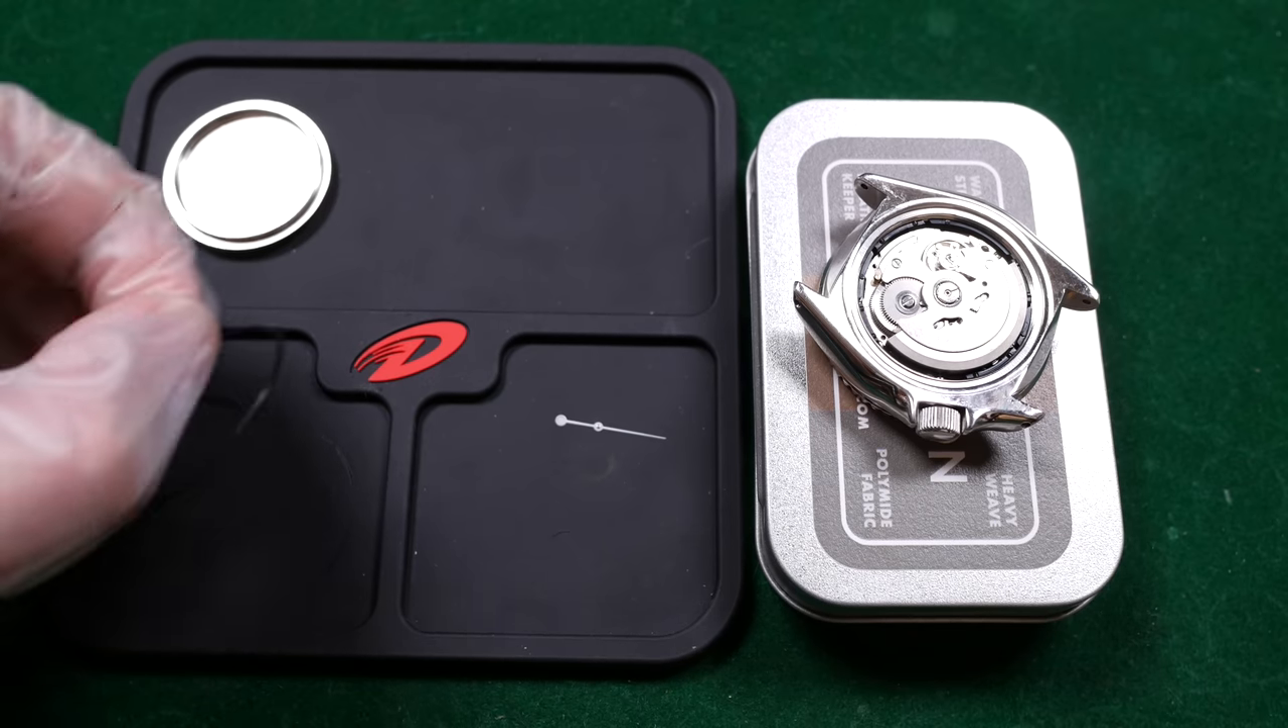We've got our old seconds hand off to the side here.